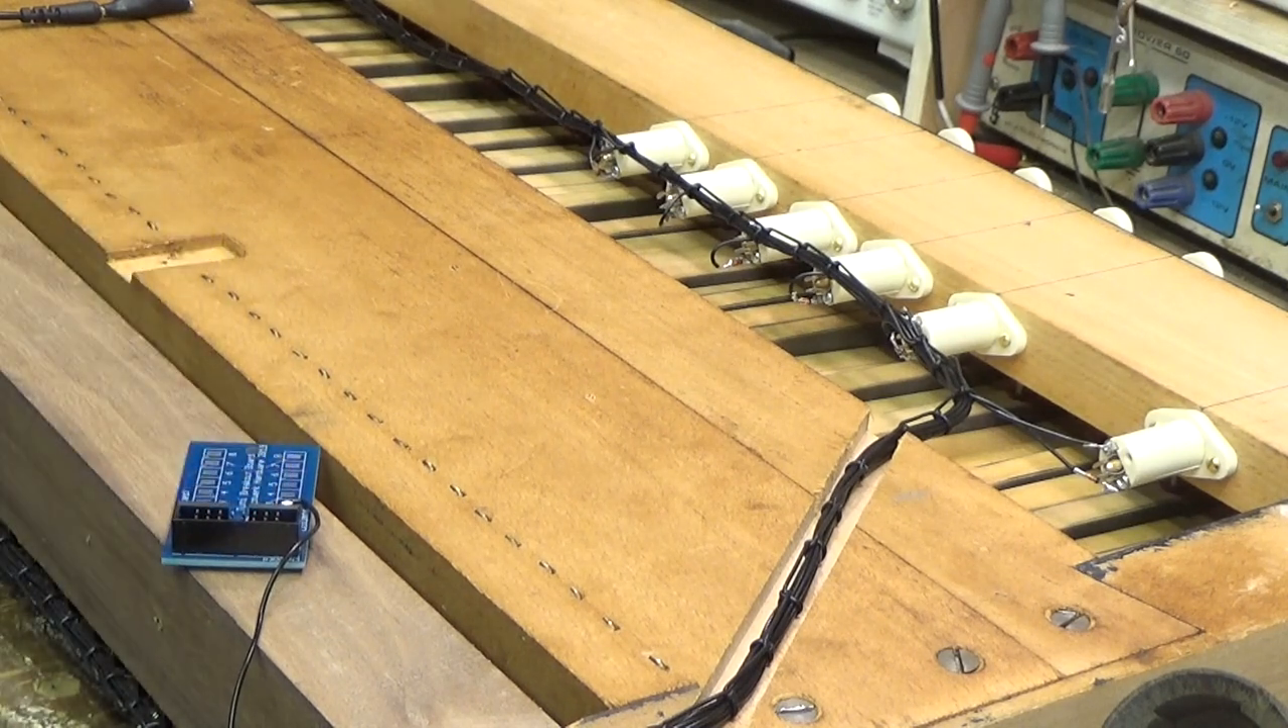I've connected the first wire onto our breakout board.